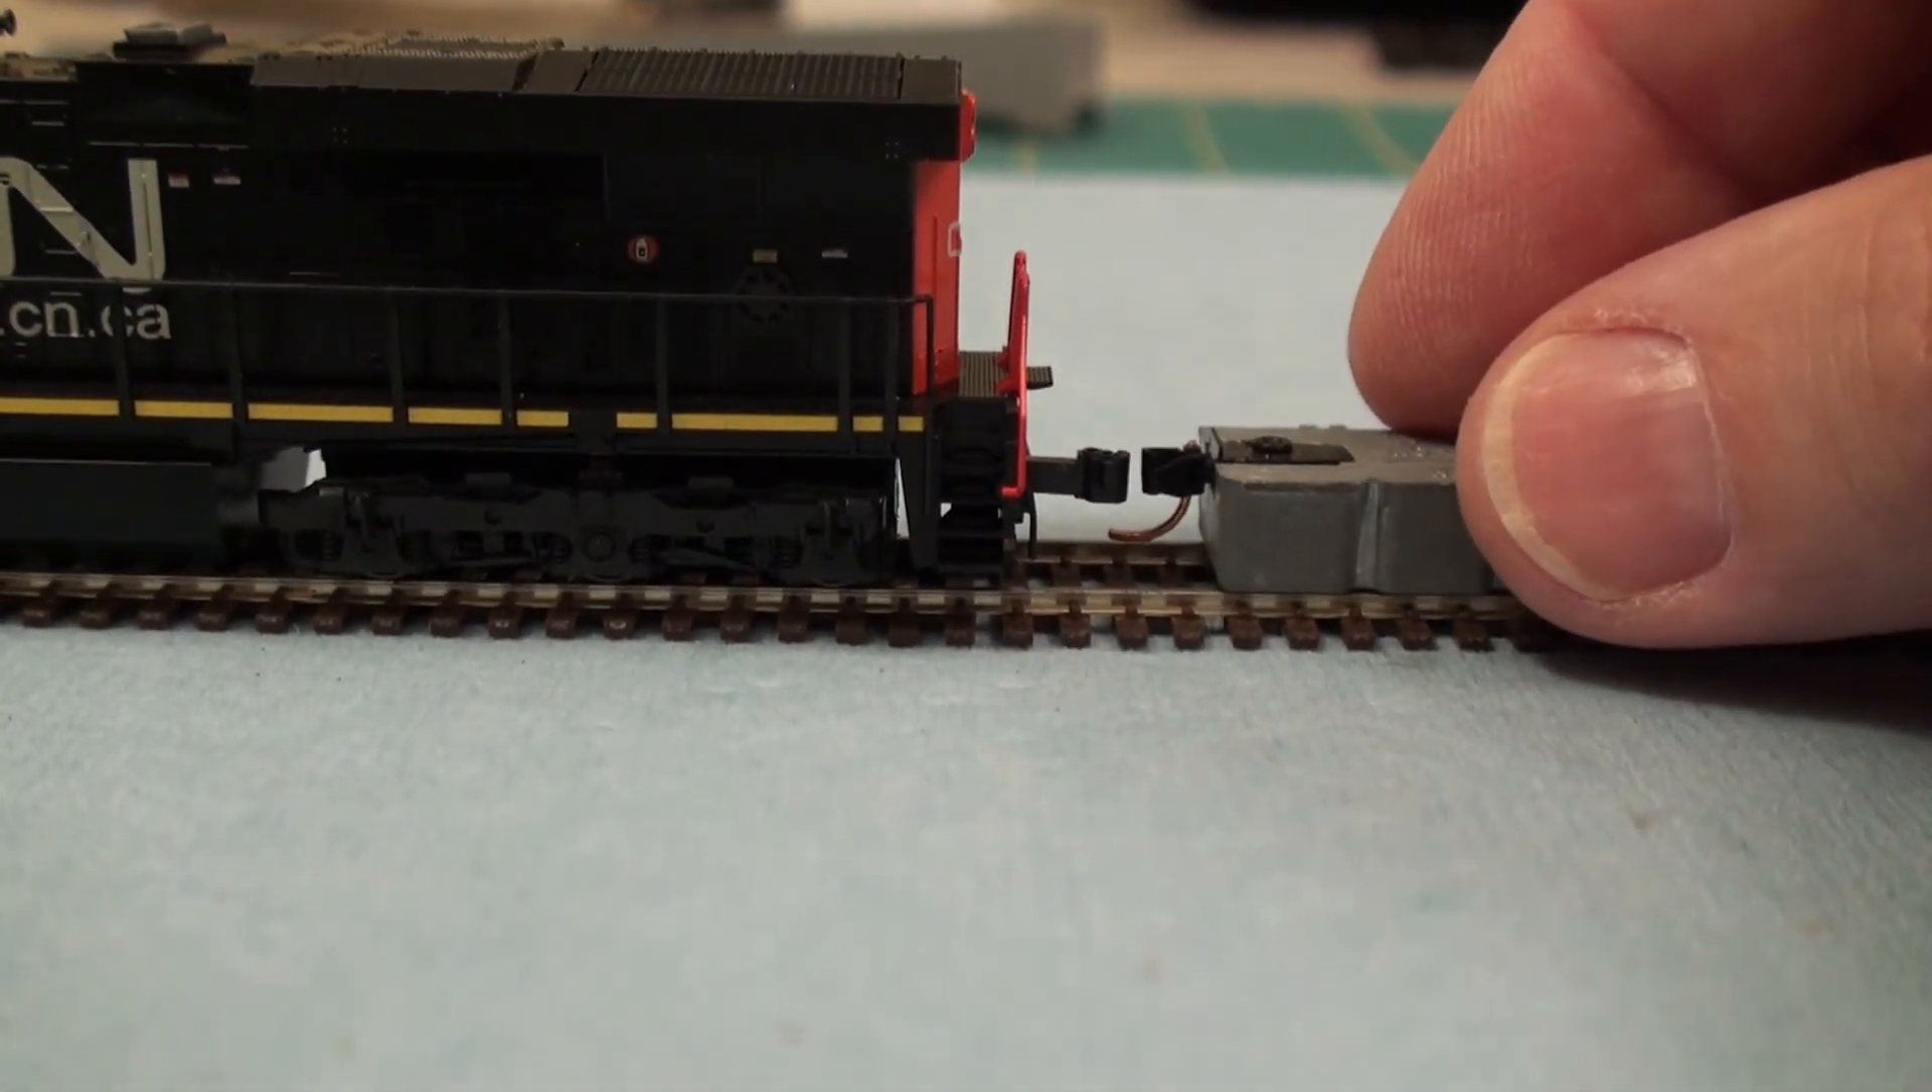Like okay so you can see here those couplers line up perfectly and that's what you need.